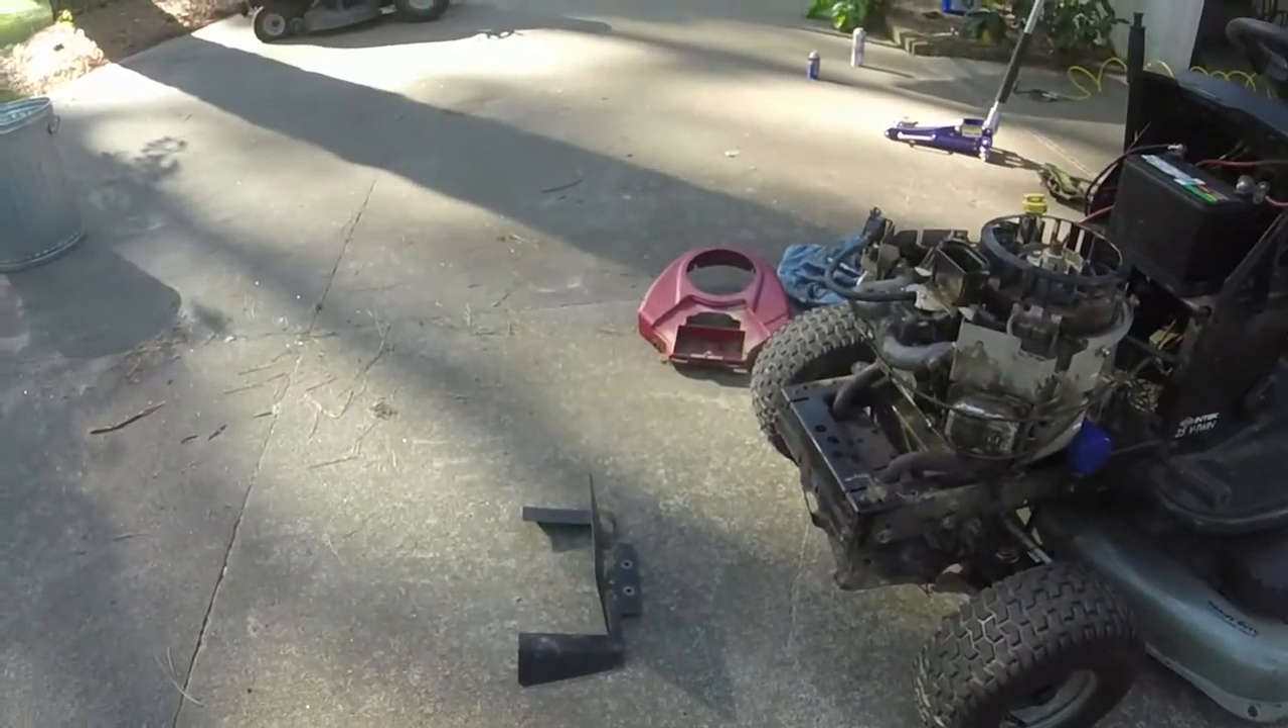All i gotta do is put the engine shroud back on the little exhaust deal there um heat shroud.